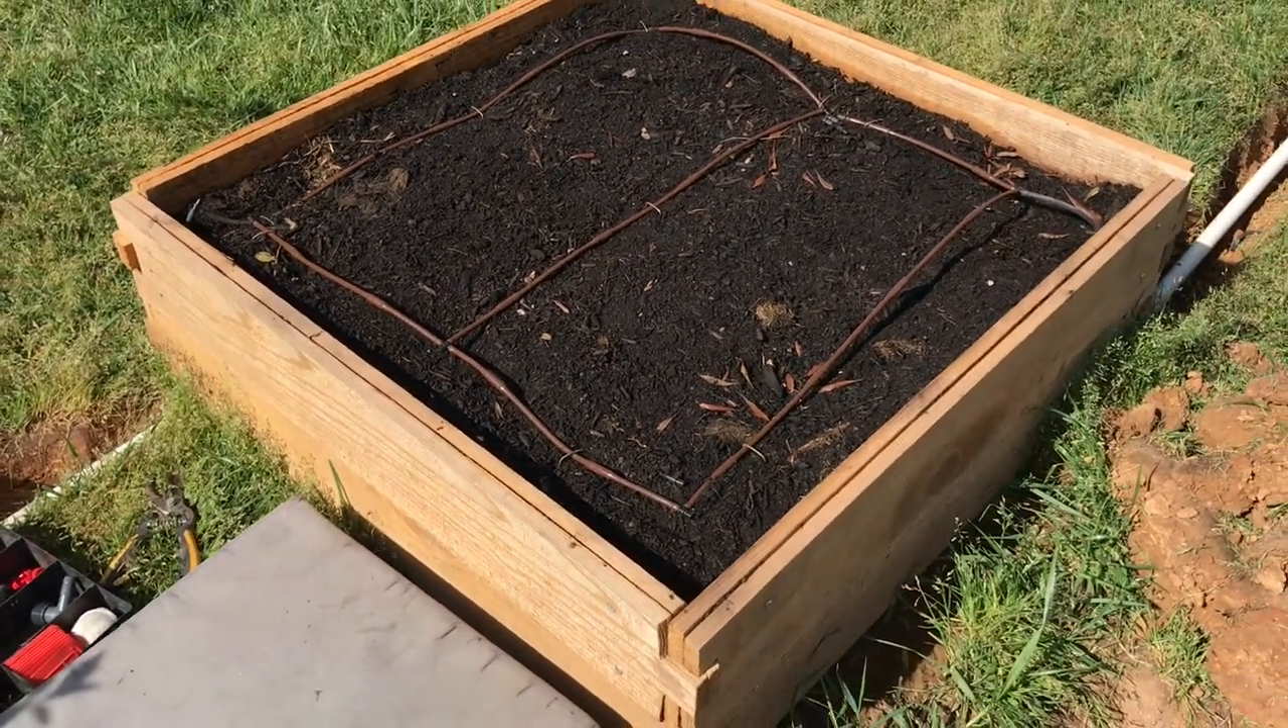And here's the finished setup for the layout of the drip irrigation. What ended up was me having three rows running up and down and then two rows that connect all the three rows horizontally.